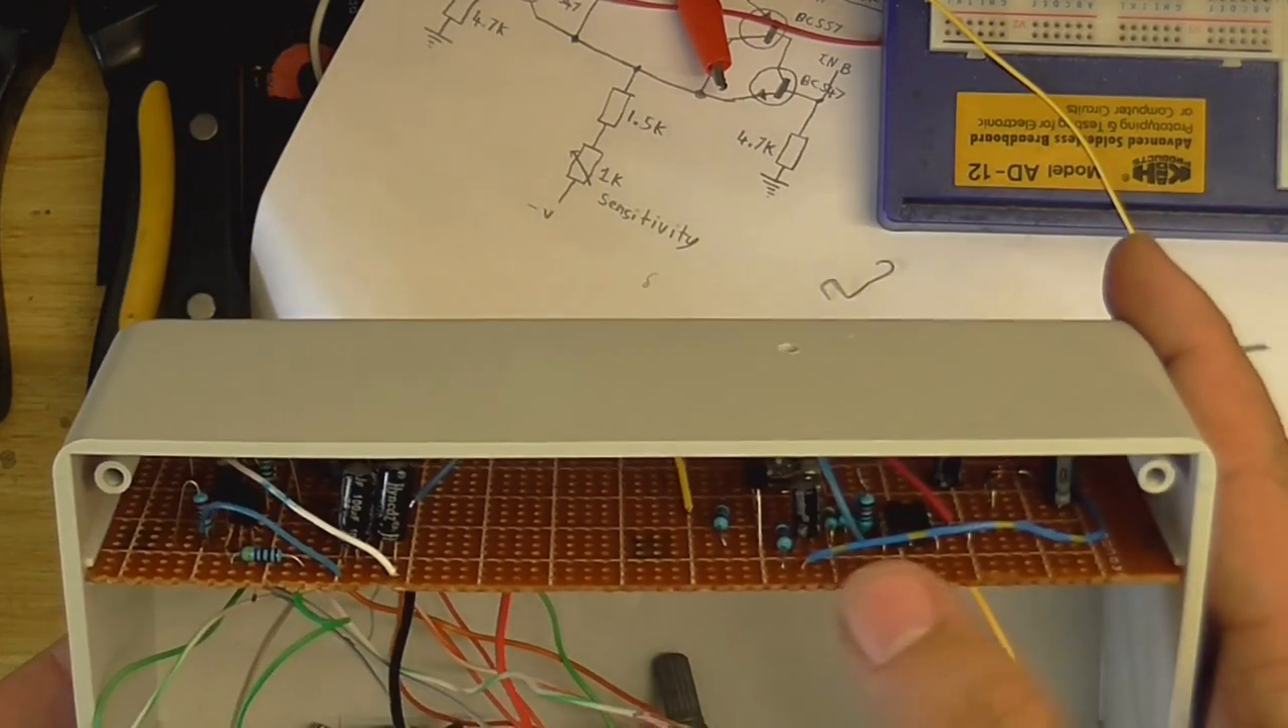Okay, so, I decided to see how well the circuit would fit into the box. And it fits in really nicely.